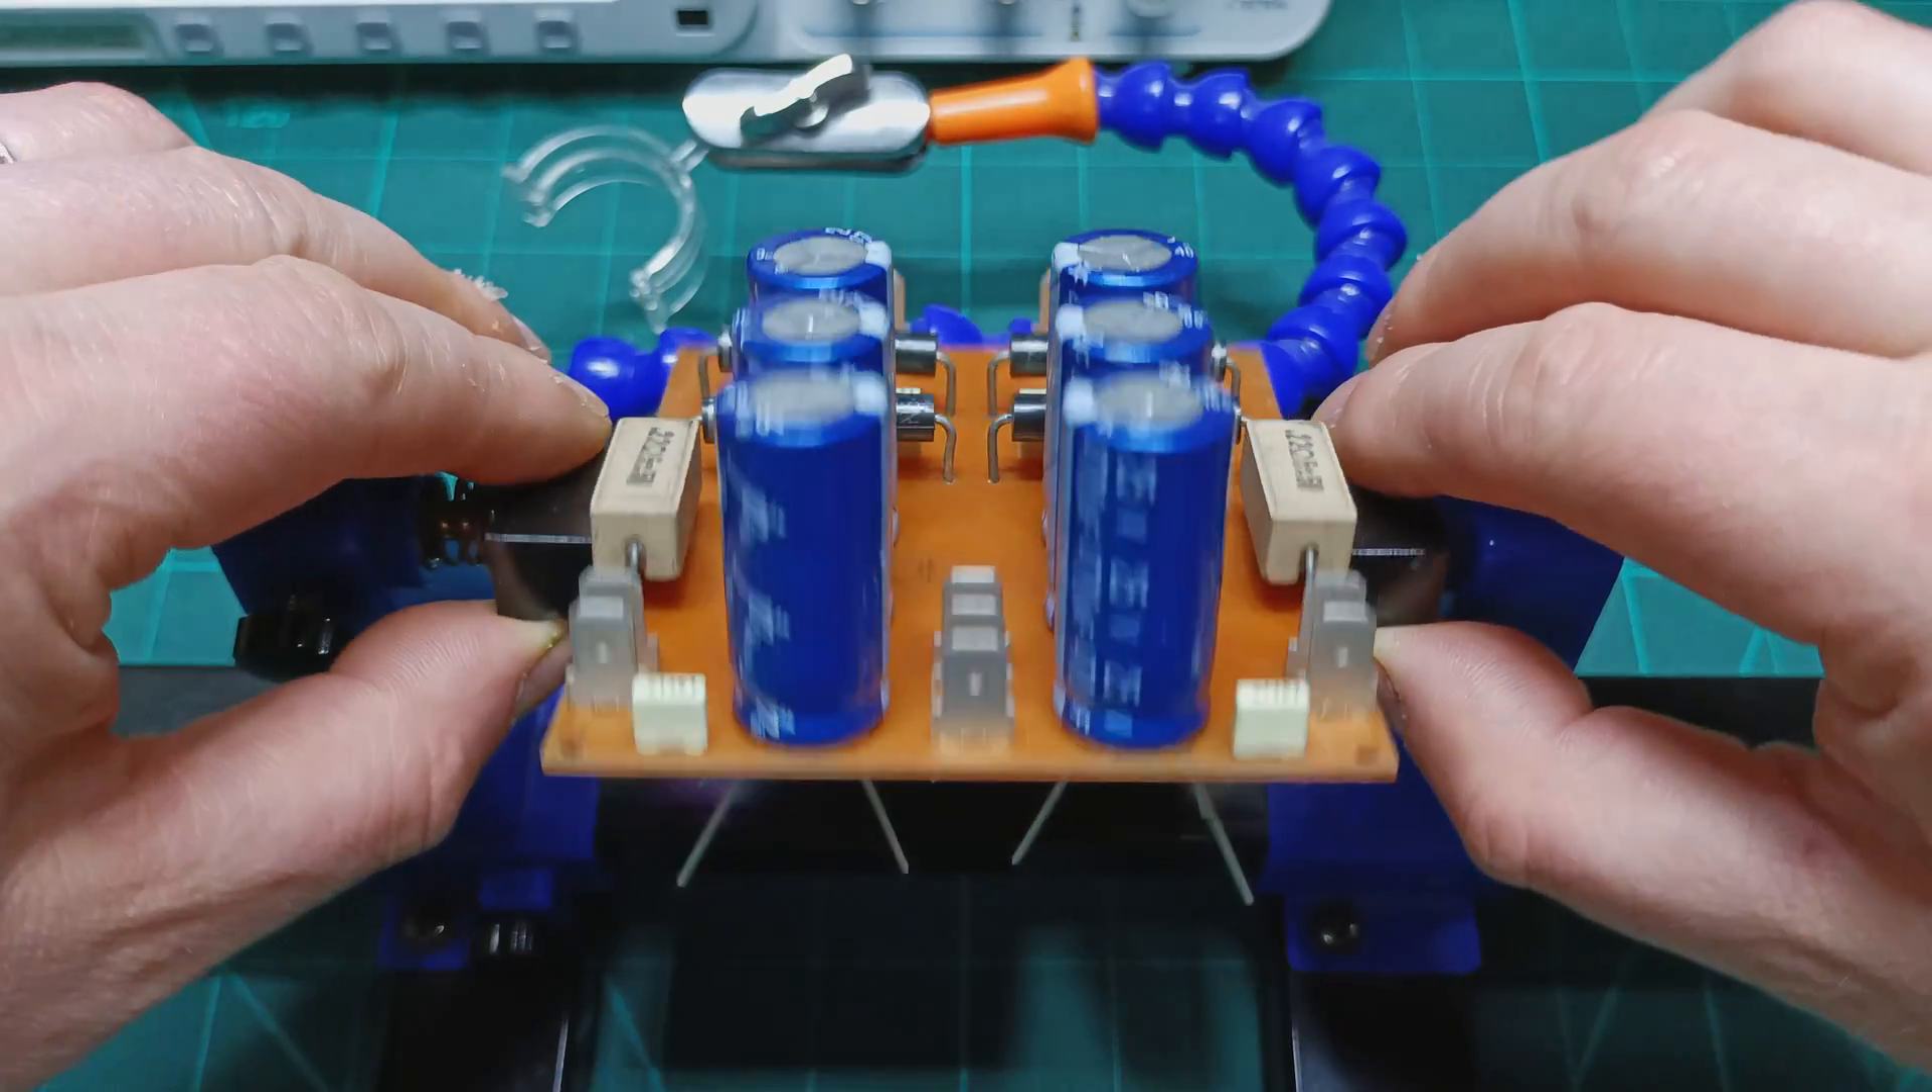This is how the board looks with all the components in.